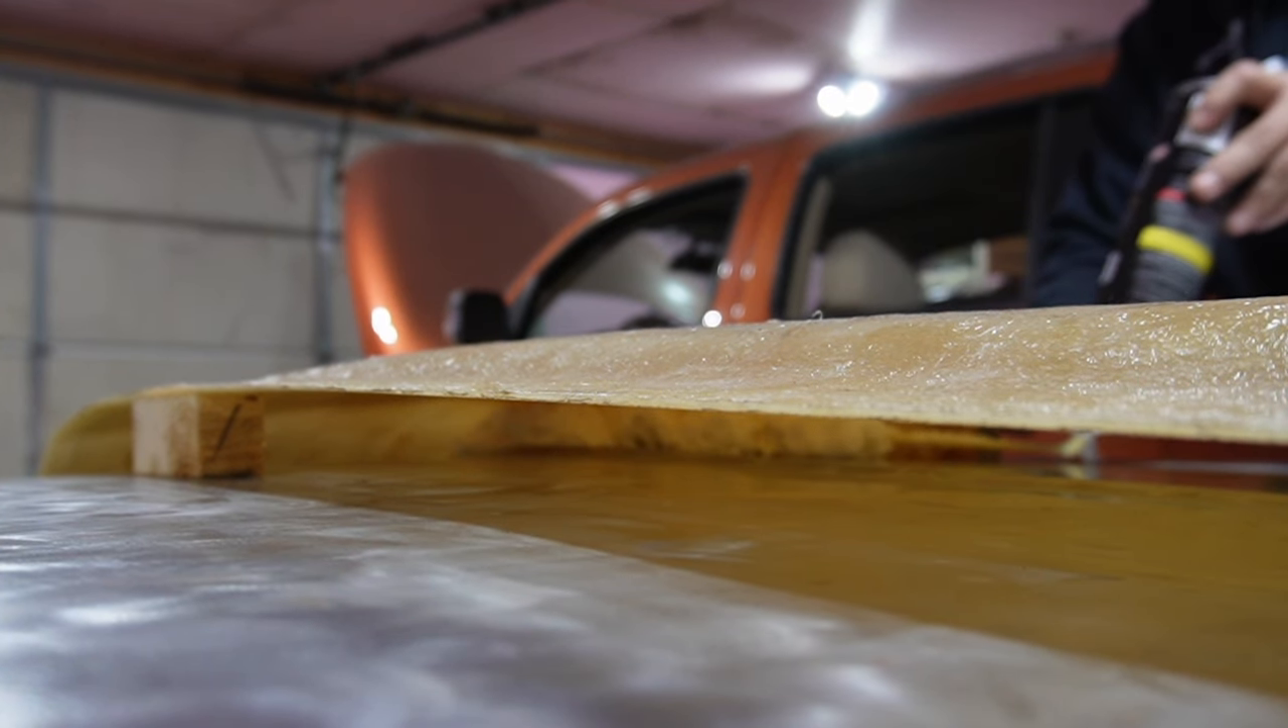Um, a good chunk of it isn't really touching the roof.